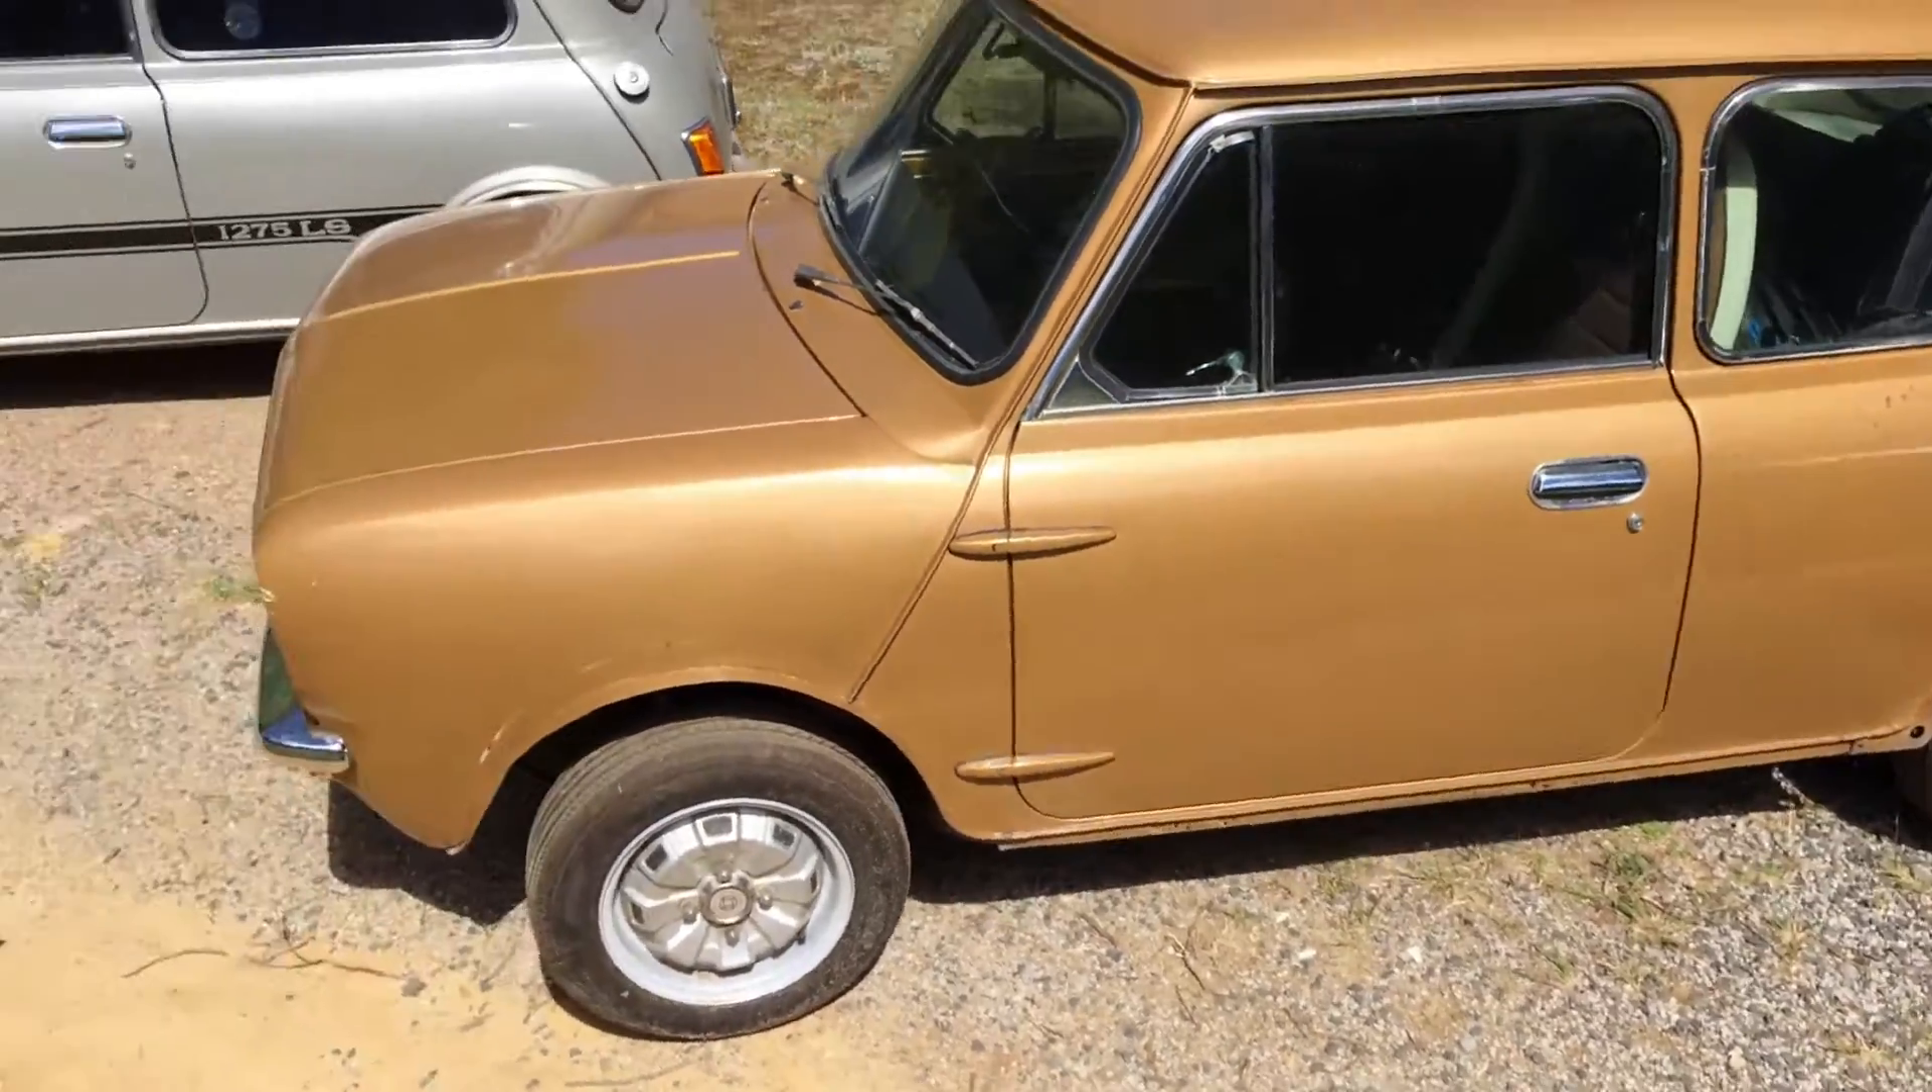Now not applied to the gold car yet is the side stripes.